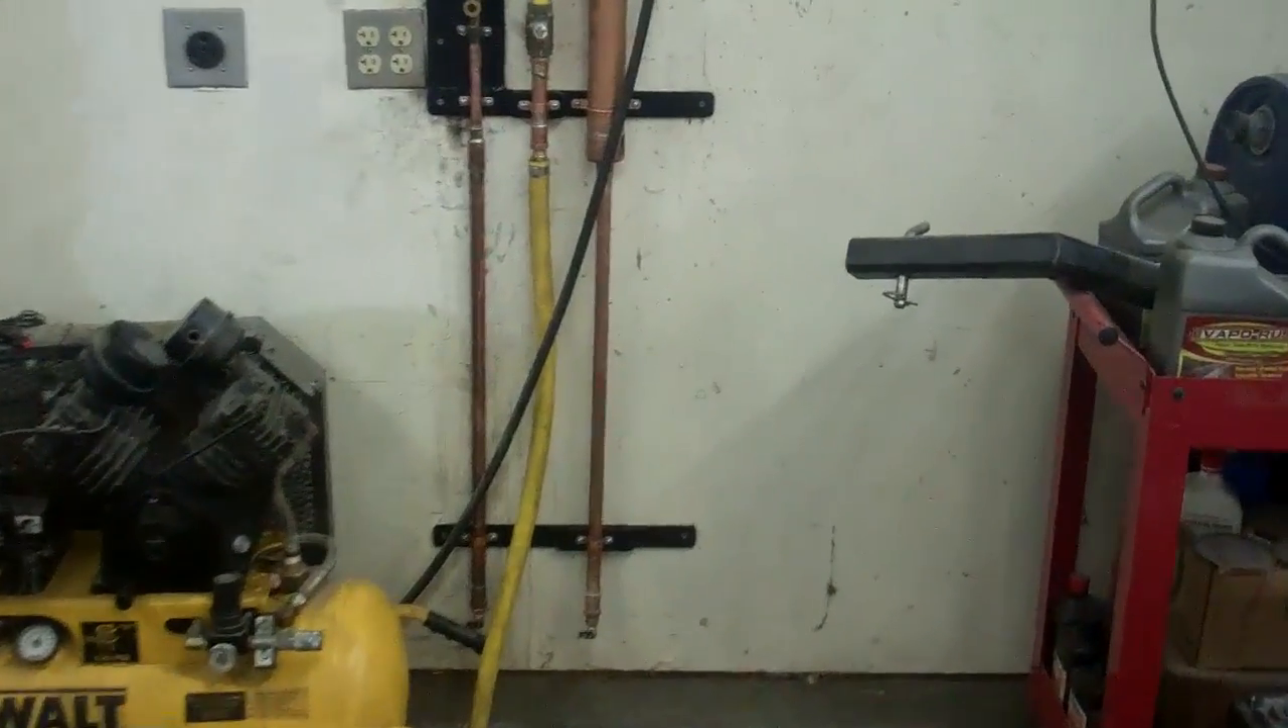Yeah, I got all the brackets on there and painted.